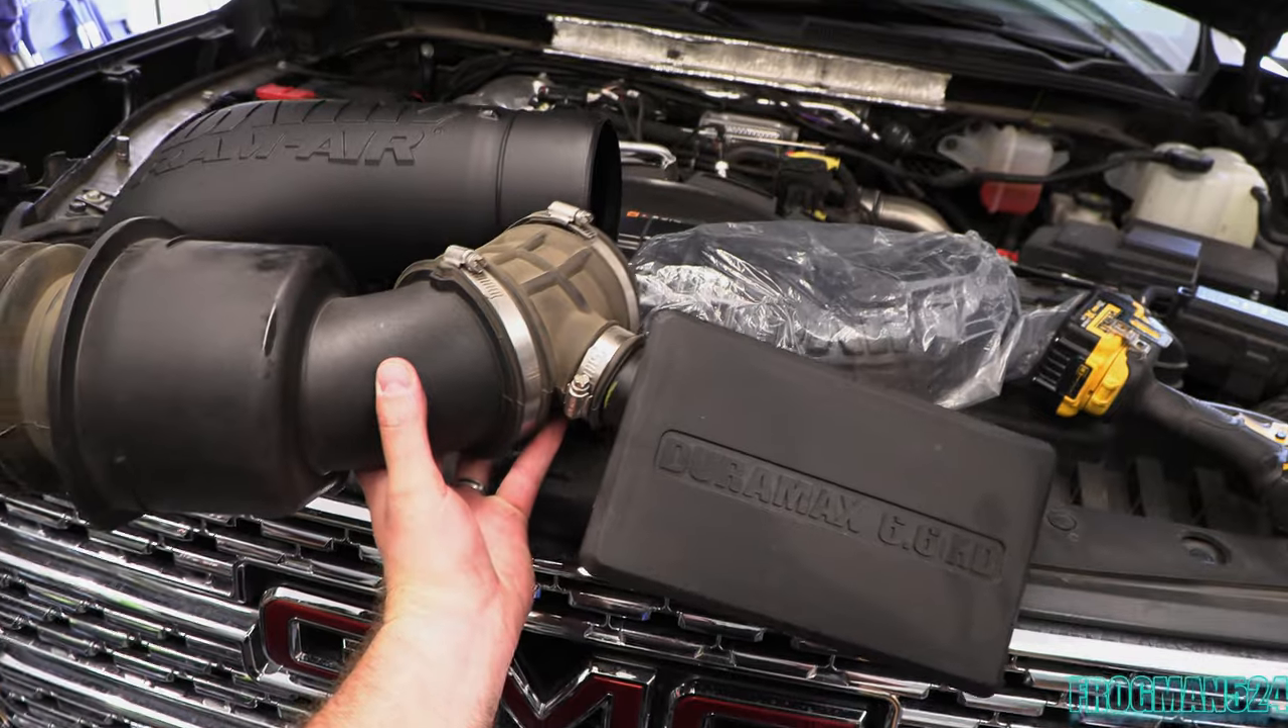So now I've got the stock intake off.